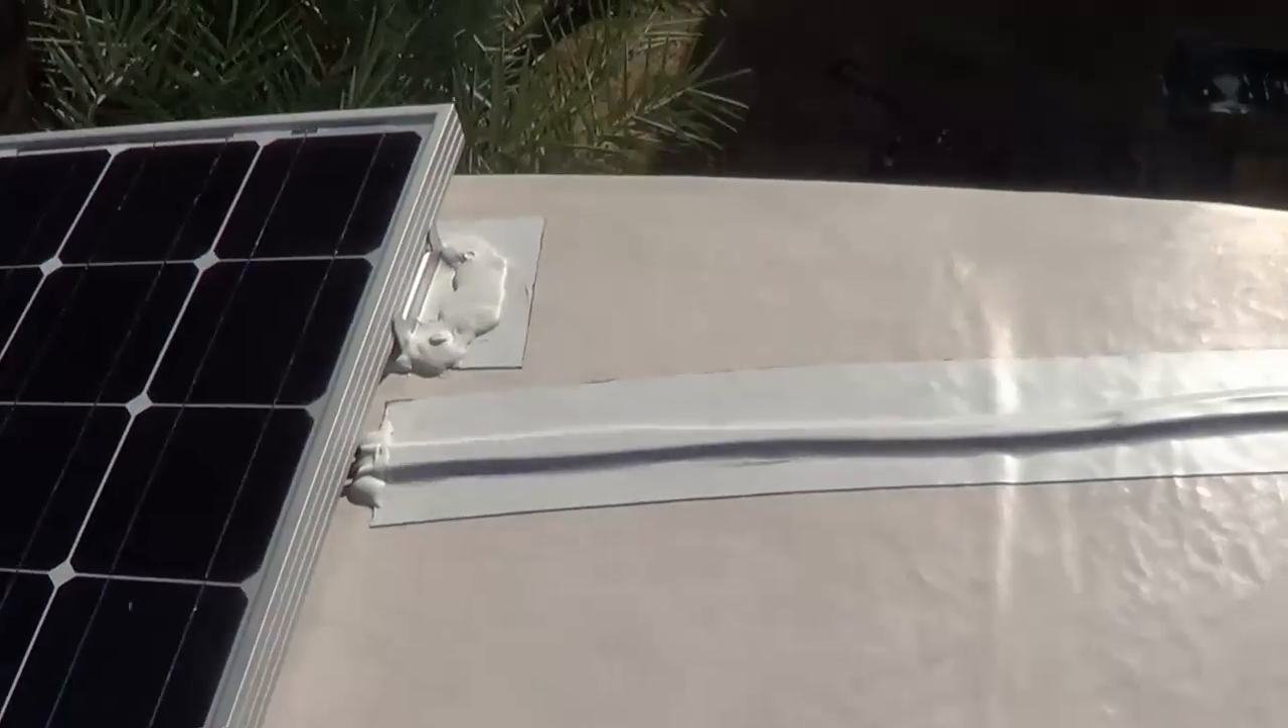And I've covered the lines with some of that Eternabond tape to kind of keep it in place and it won't blow around in the wind.